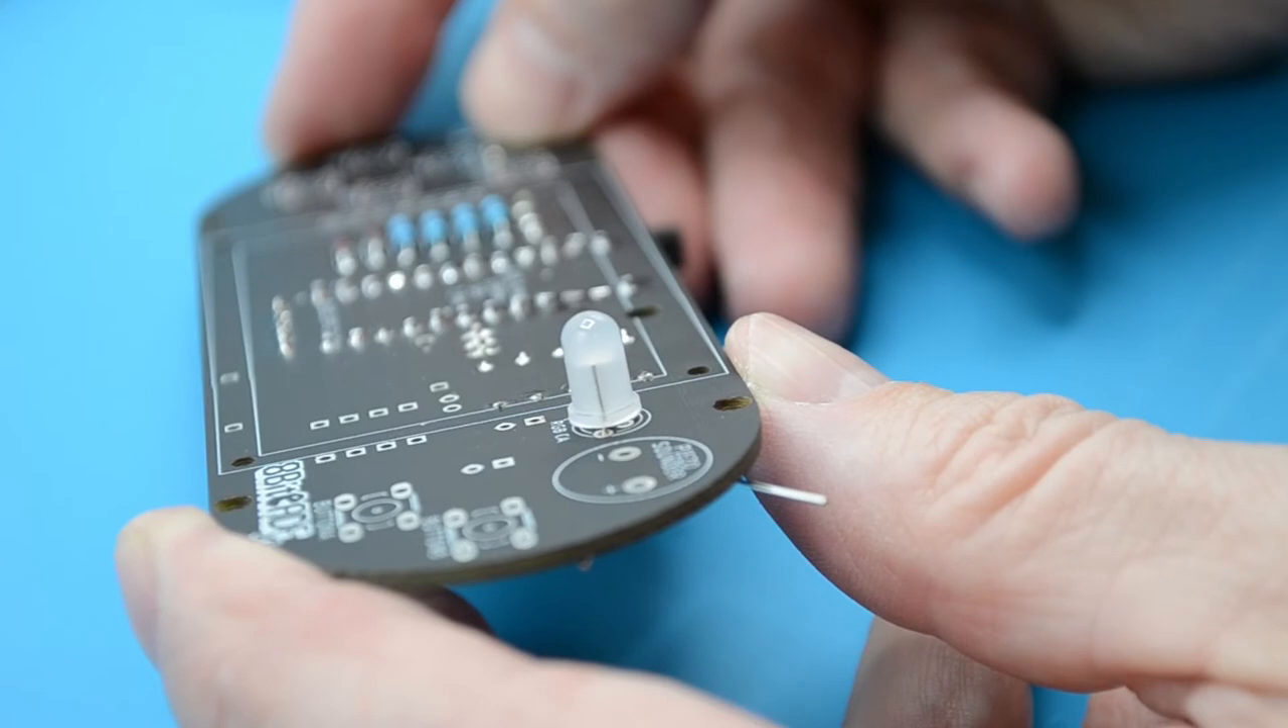Here you can see there is little to no gap between the bottom of the LED and the top surface of the PCB.